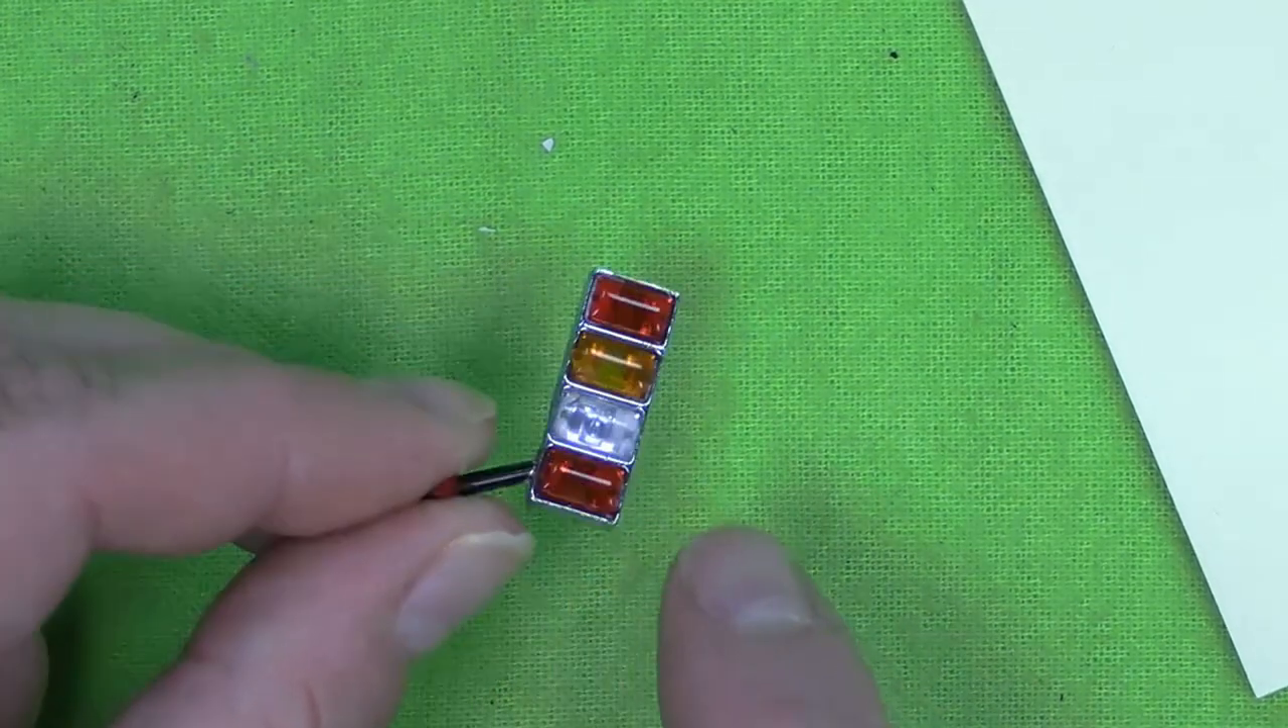So that light cluster is all in there.